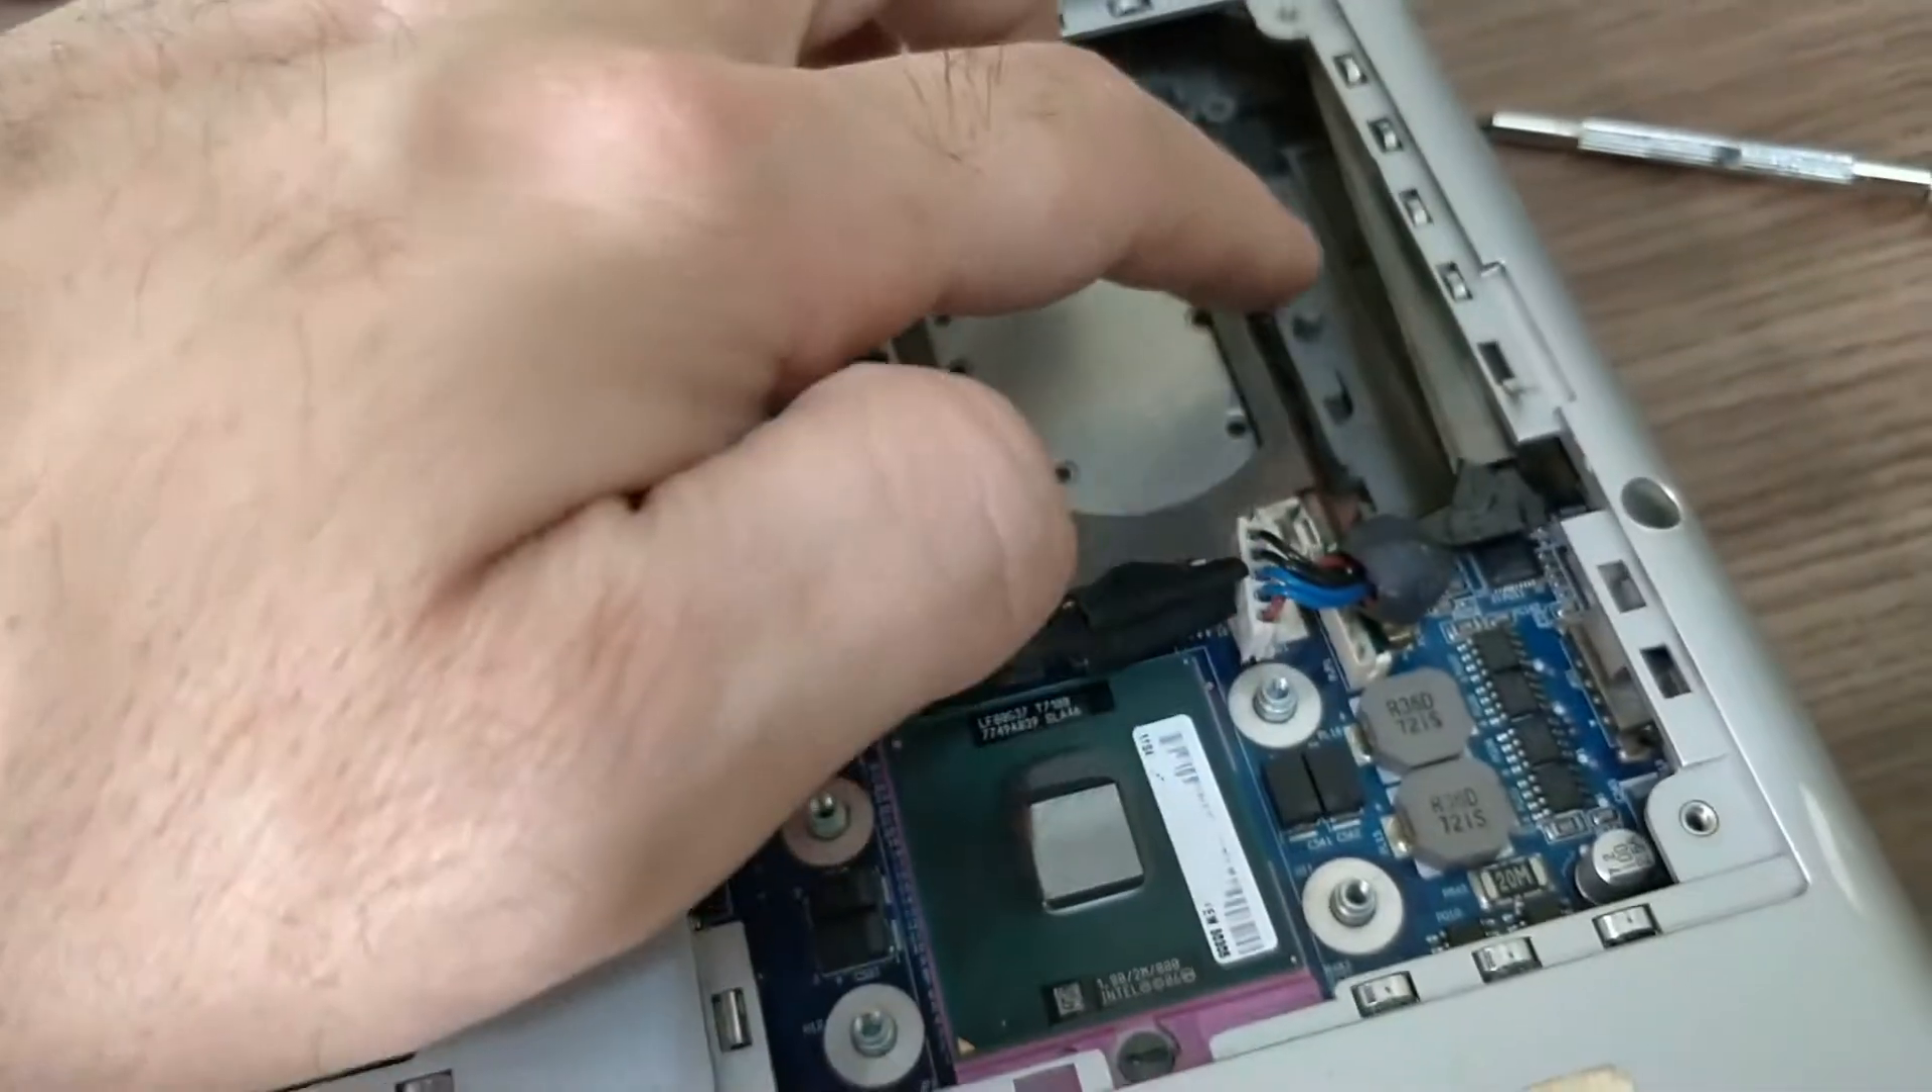E aqui ainda falta colocar o dissipador.